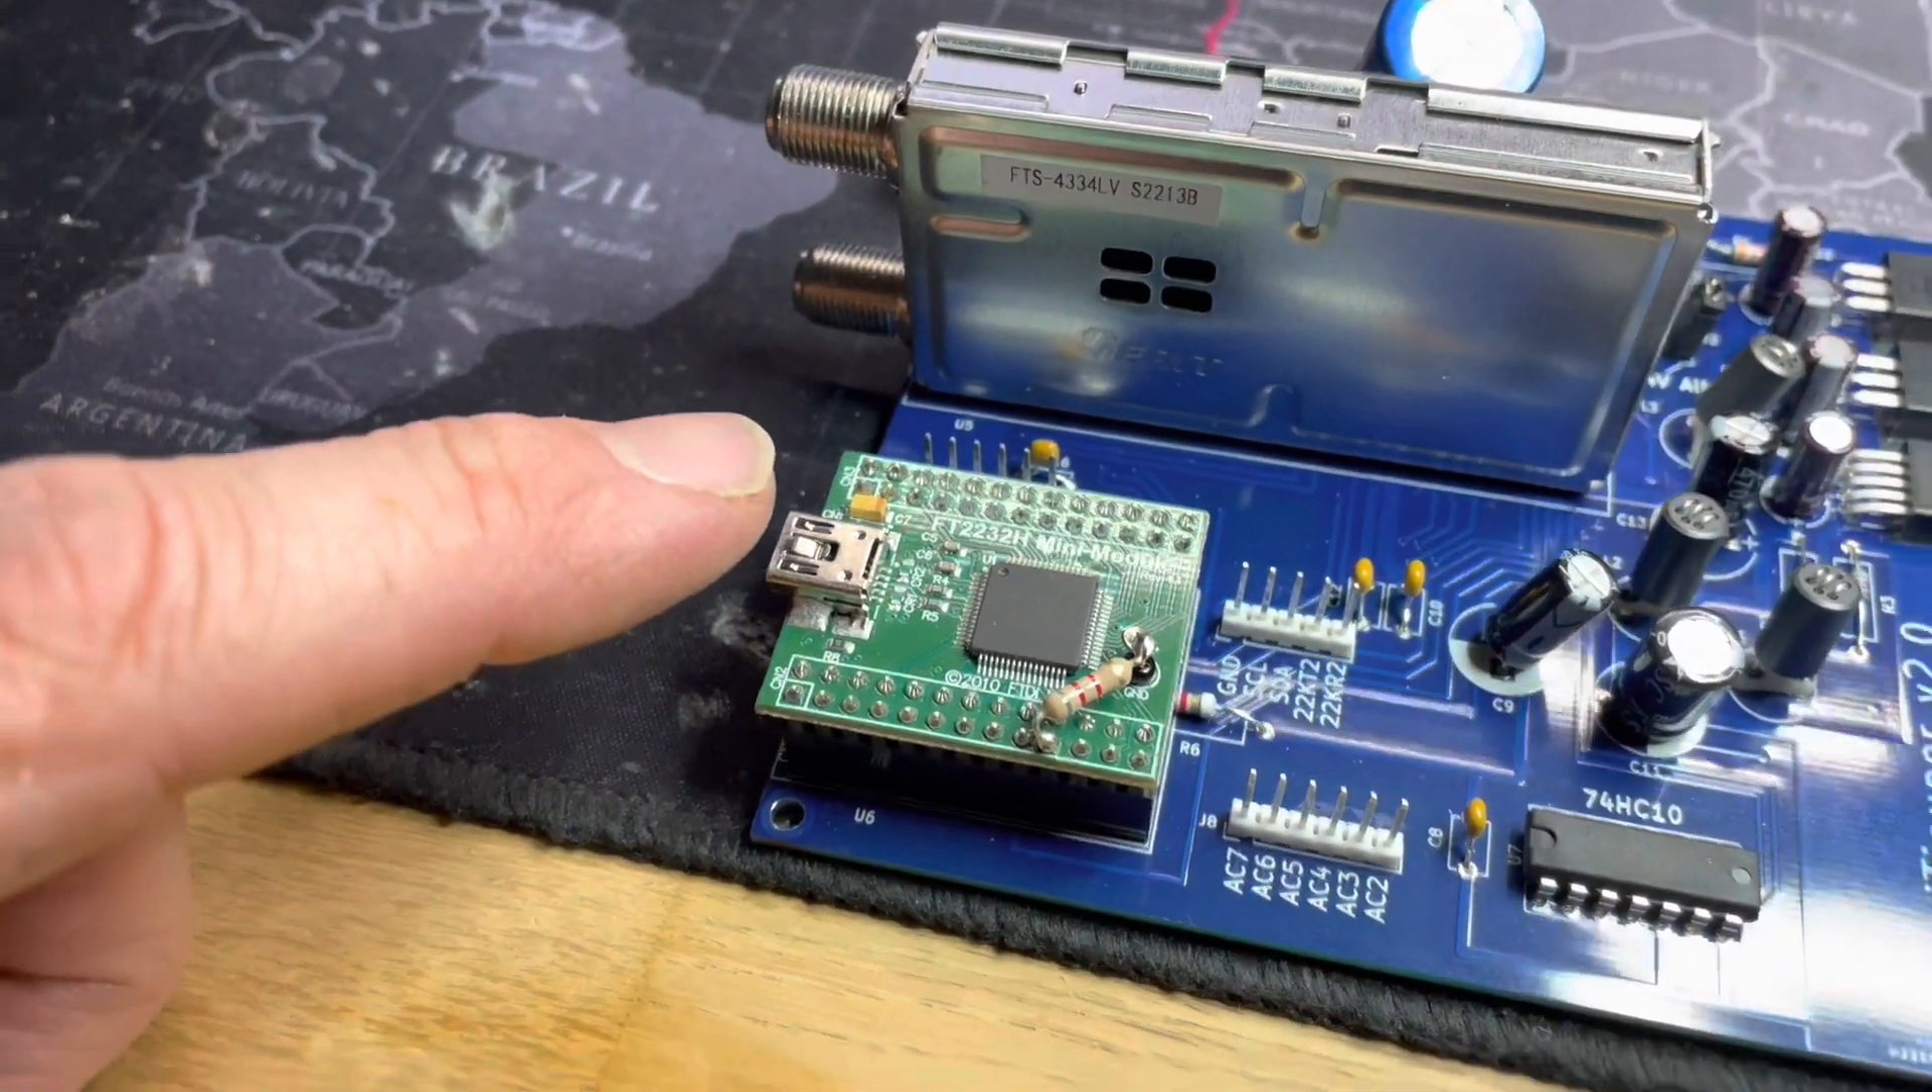I've also fitted this little interface, the little FT2232 mini module connection for the PC.